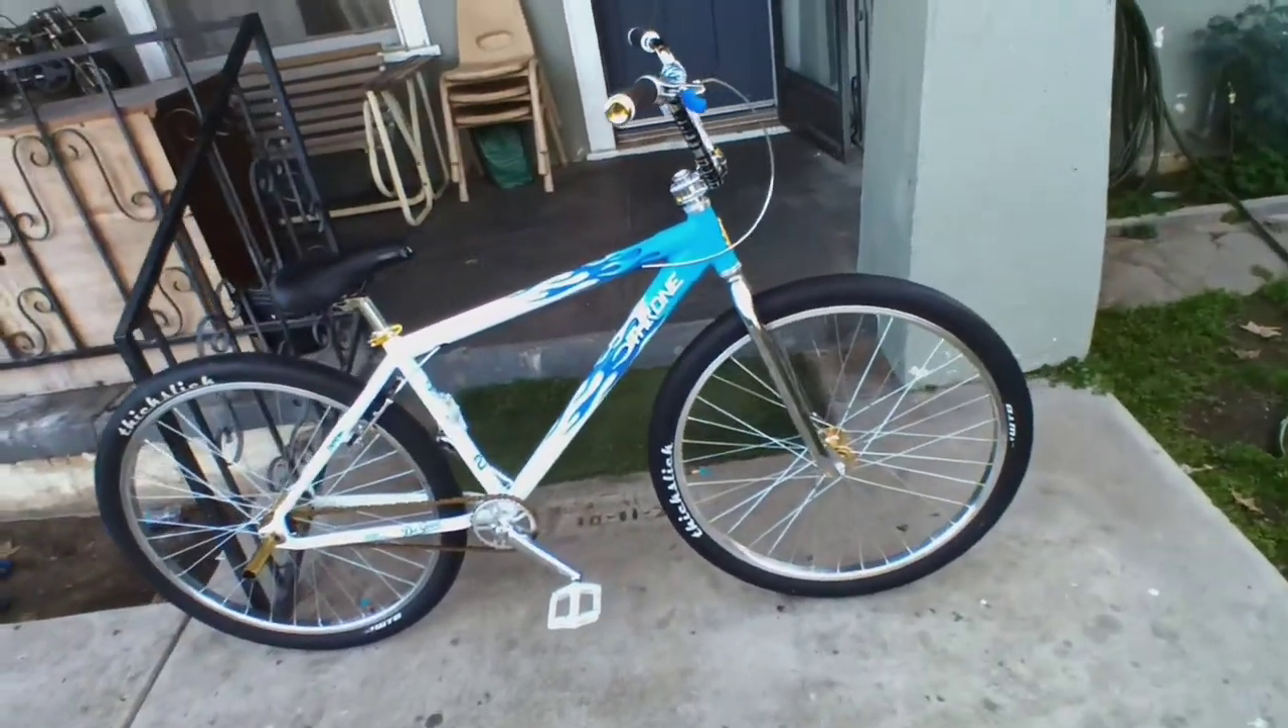I didn't put the gold spokes on the rear yet.